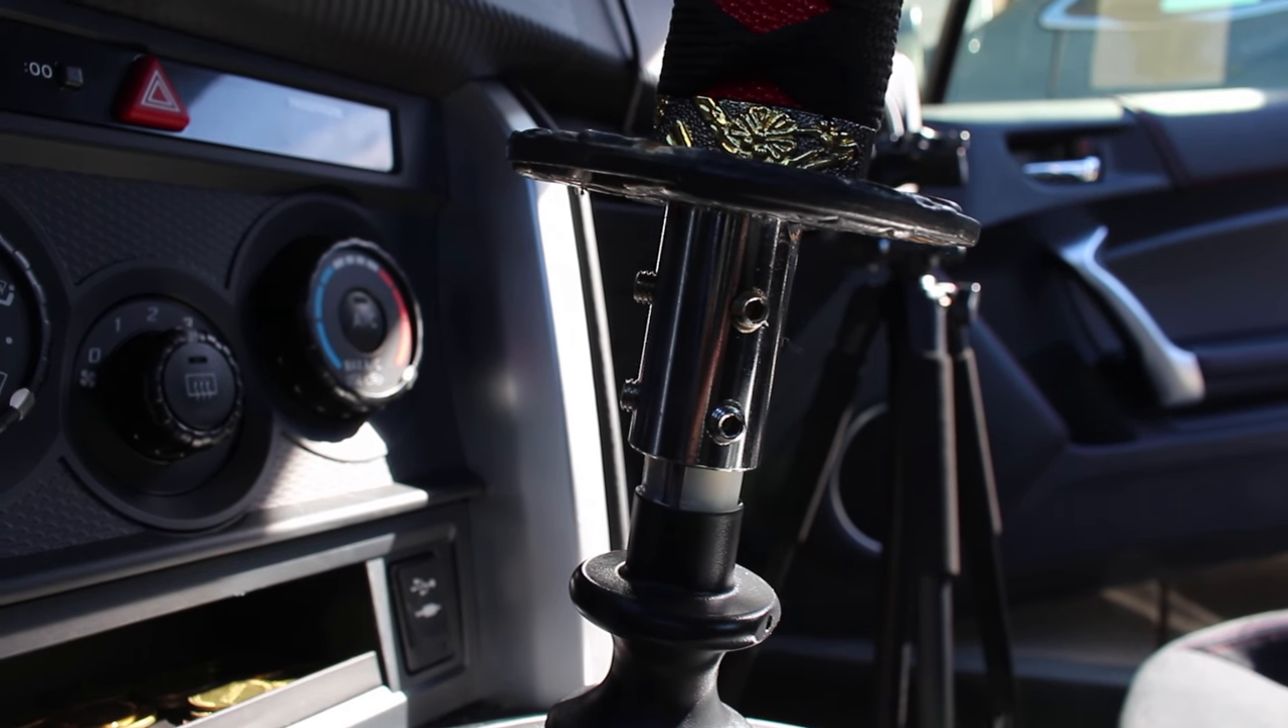Those bolts stick out just a little bit.